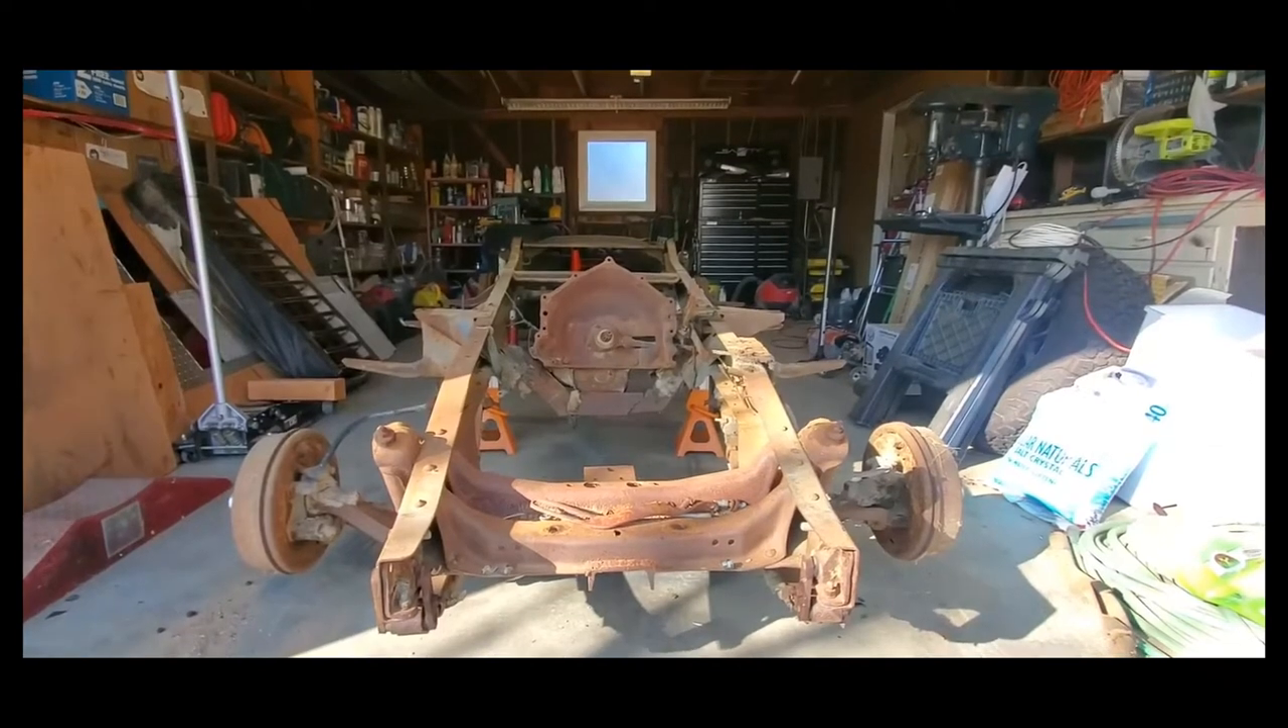As you can see, the 1953 has been completely disassembled down to the frame.